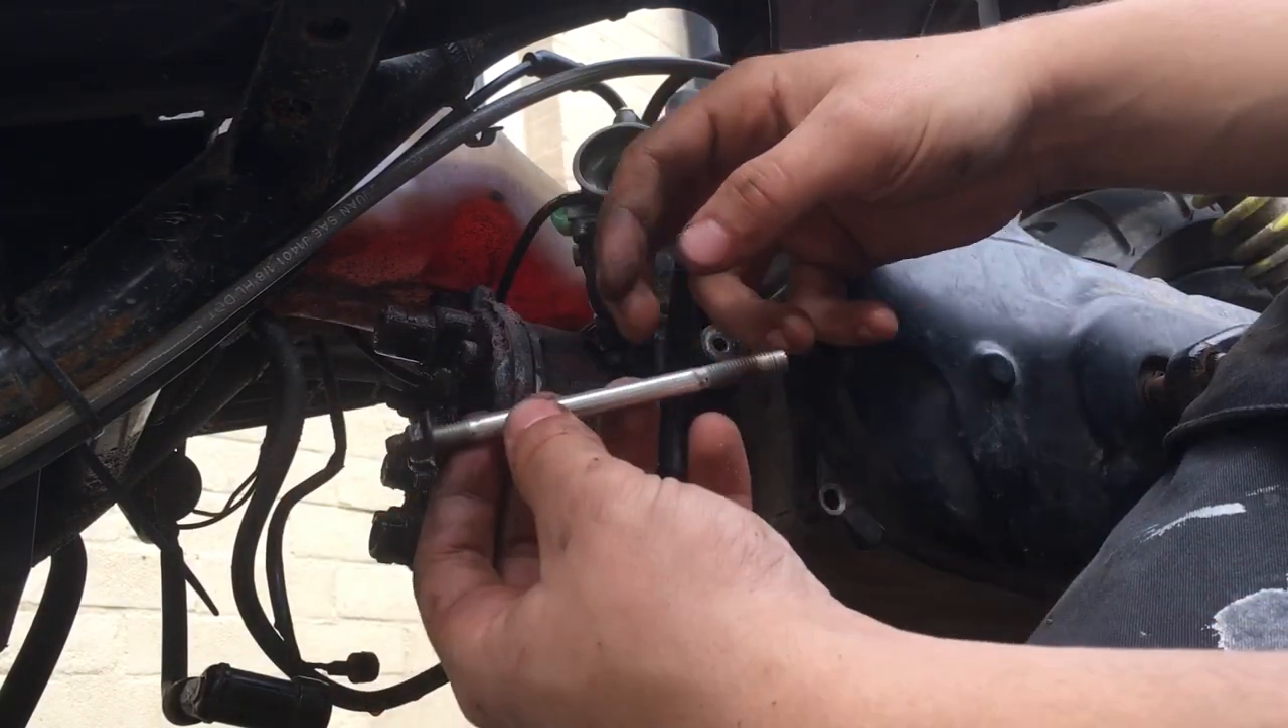Well actually what i've done here is instead of taking the nut off i've taken the stud out of the block so i'll have to sort that out in a minute.